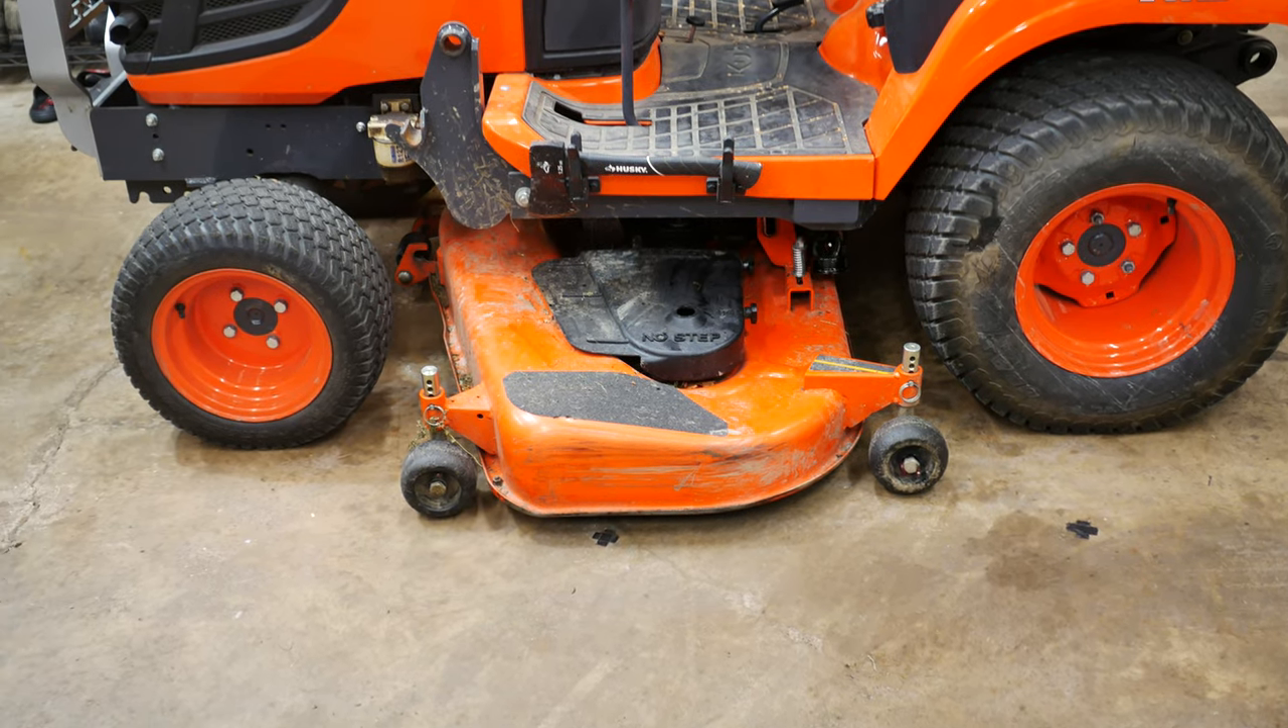So I have the belly mower underneath the mower.